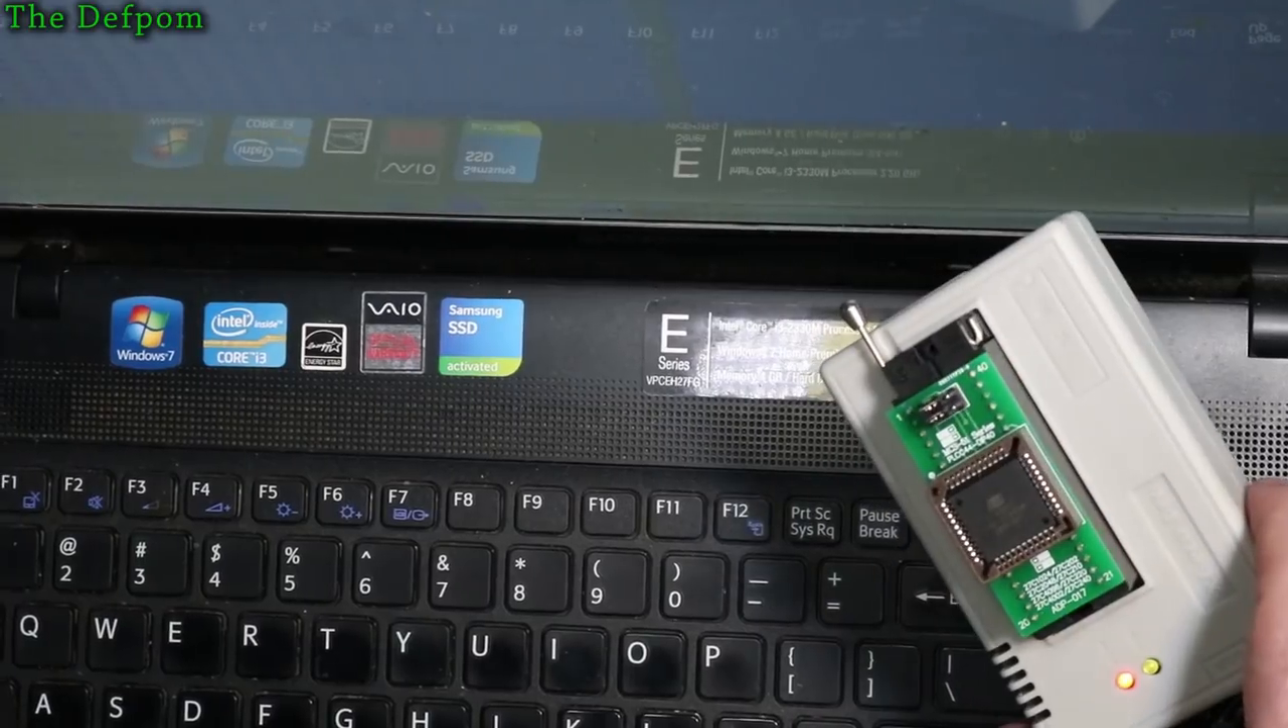I've got the PLCC44 socket on here. And I've got one of the Atmel devices in there.